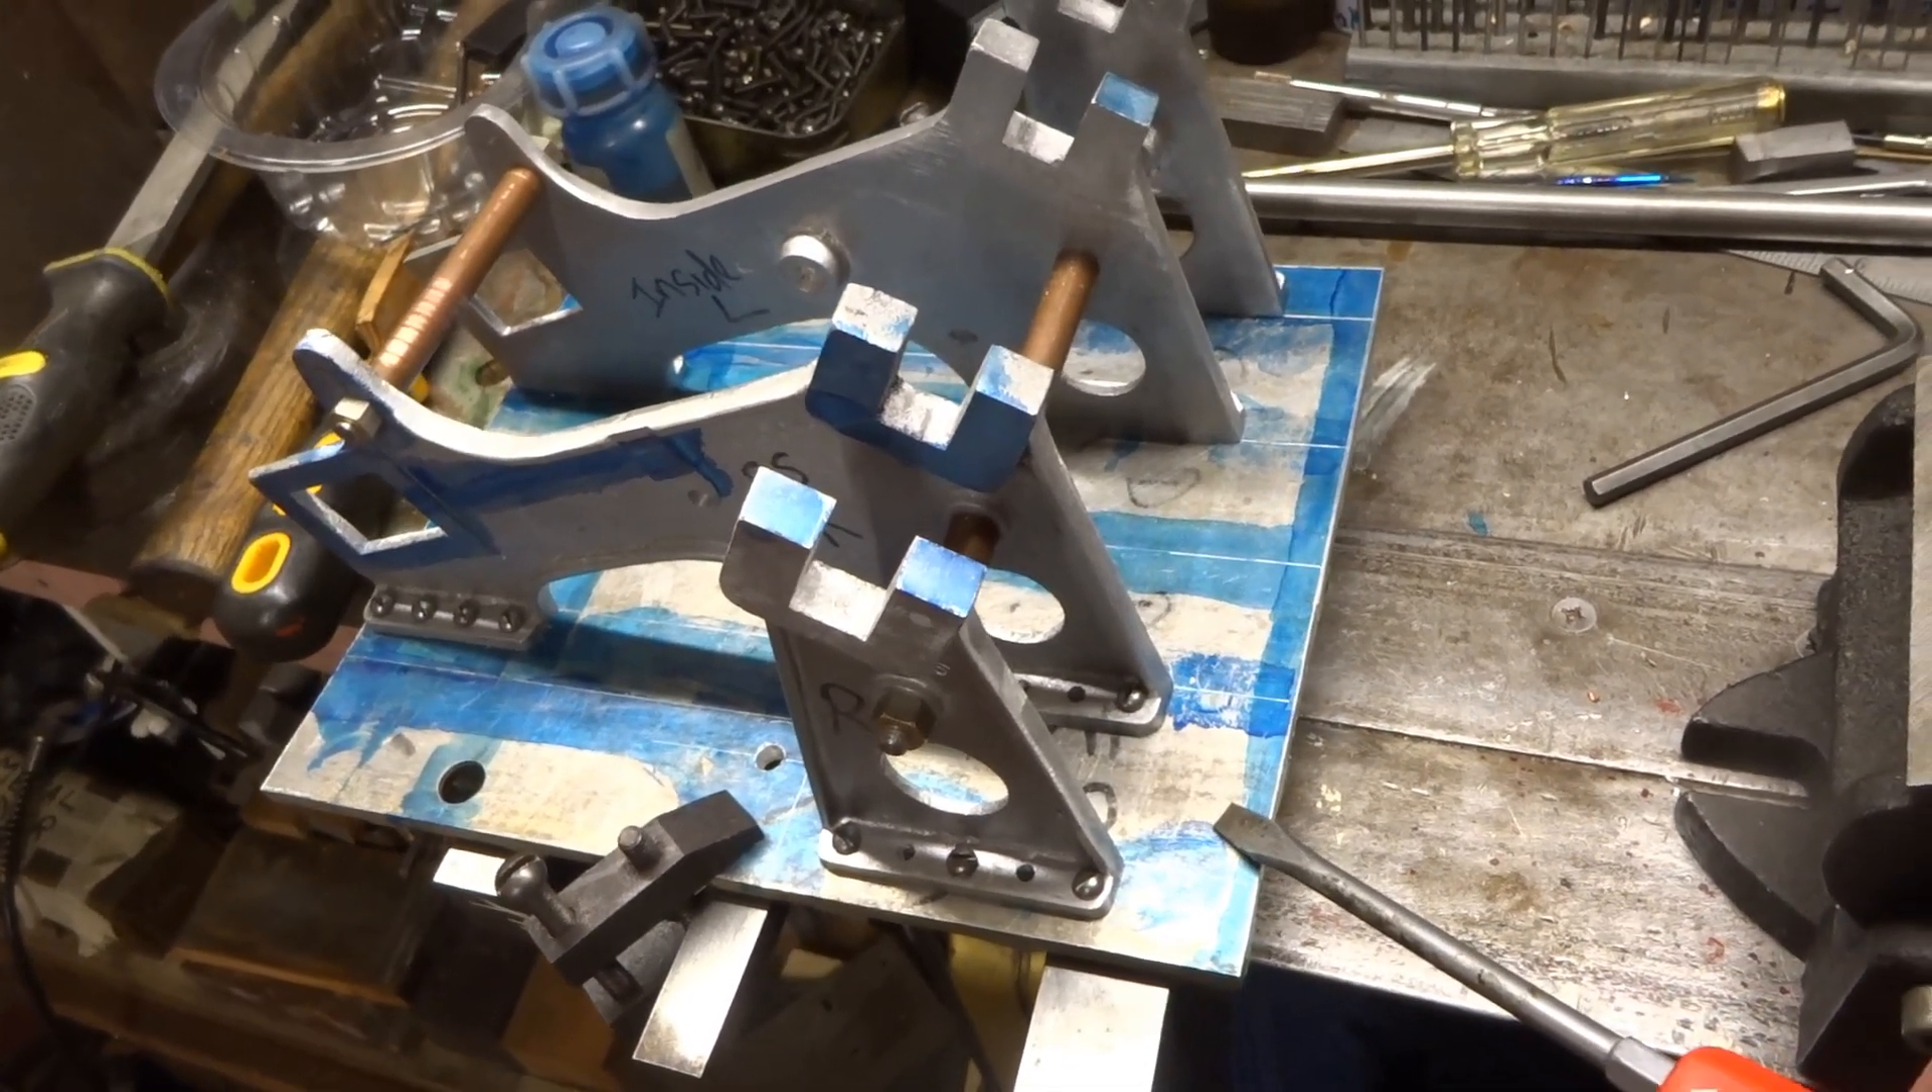I've got the side frames of this engine lined up and screwed to the base plate.